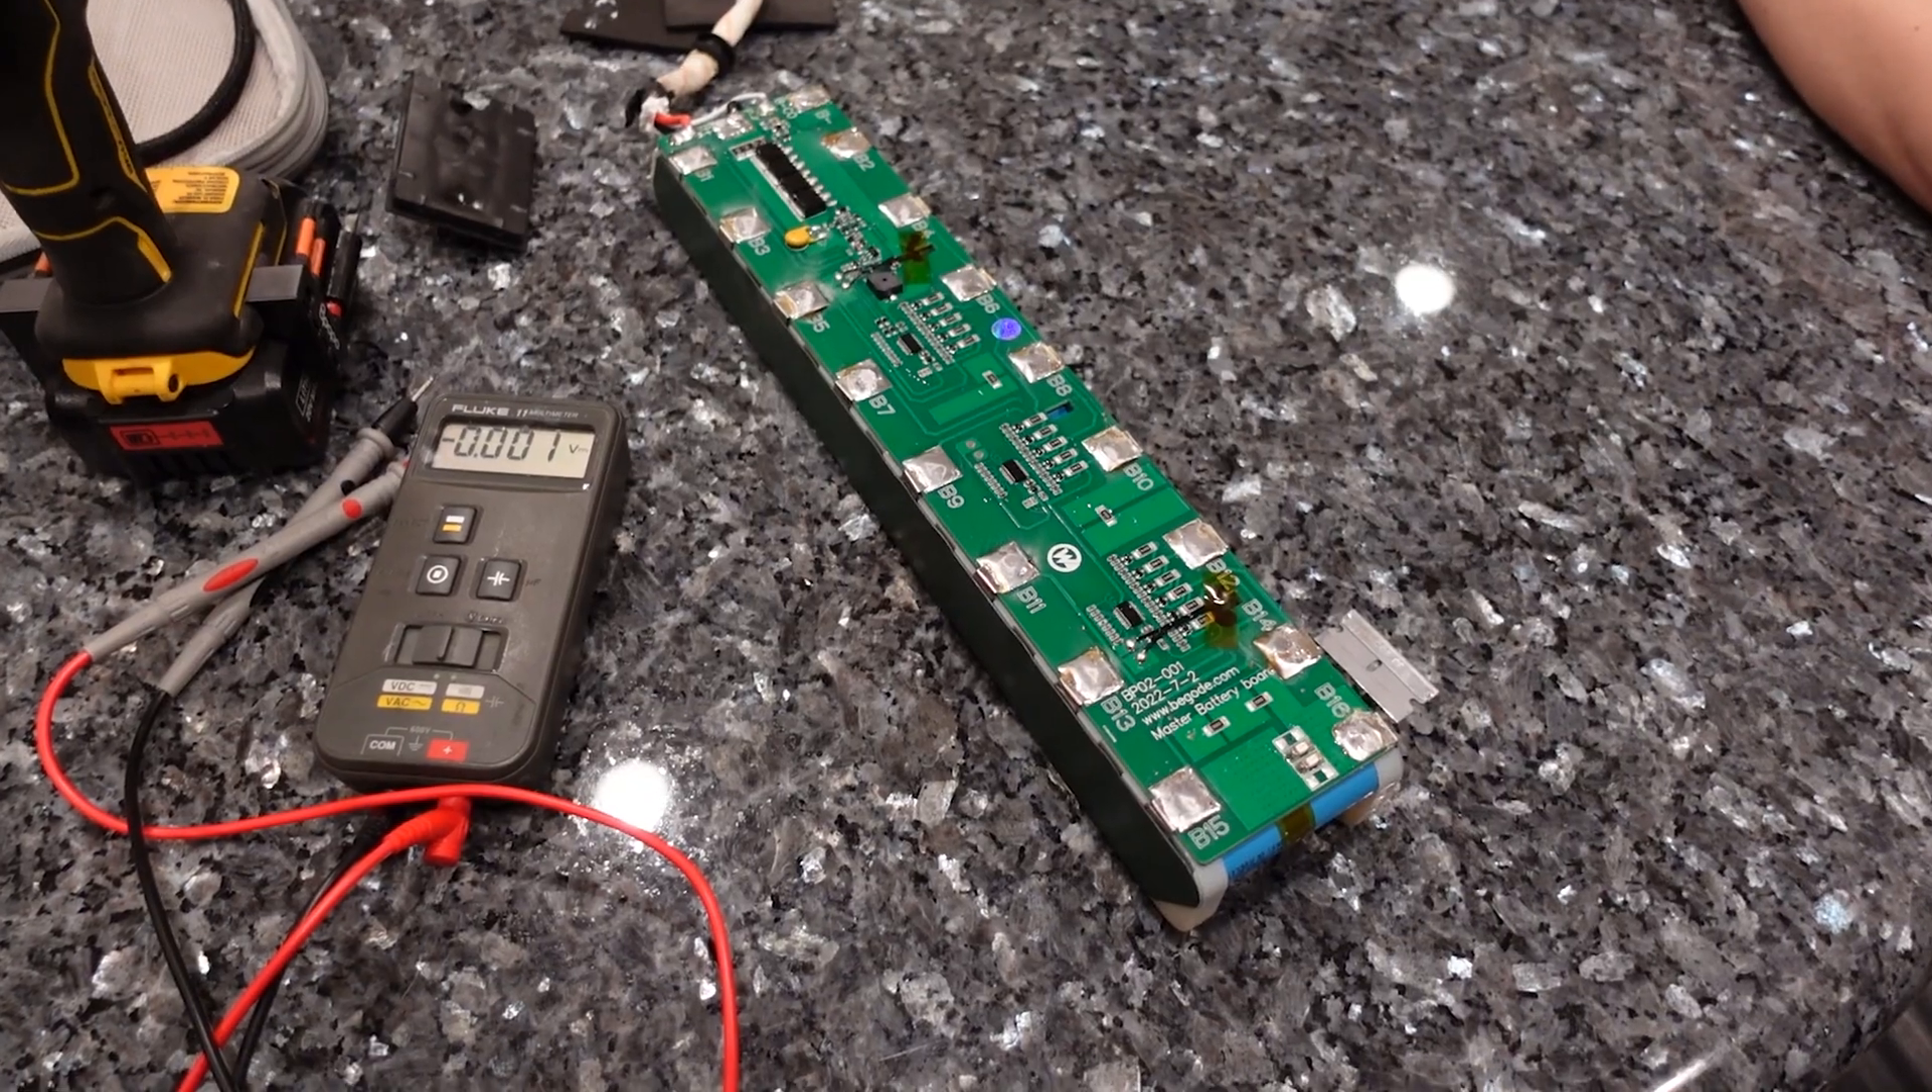Okay so we have made the battery naked.